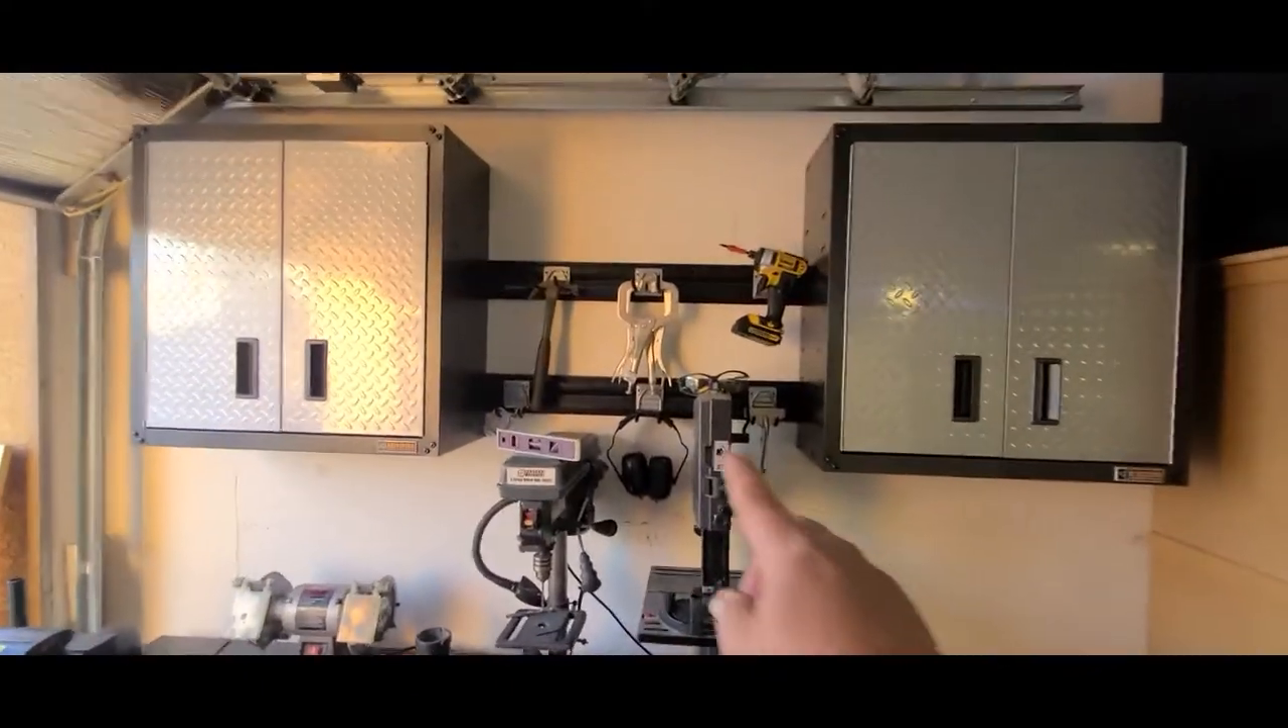All right, as you can see, I got the cabinets hung, and then I hung the little tool holder things here in the middle.